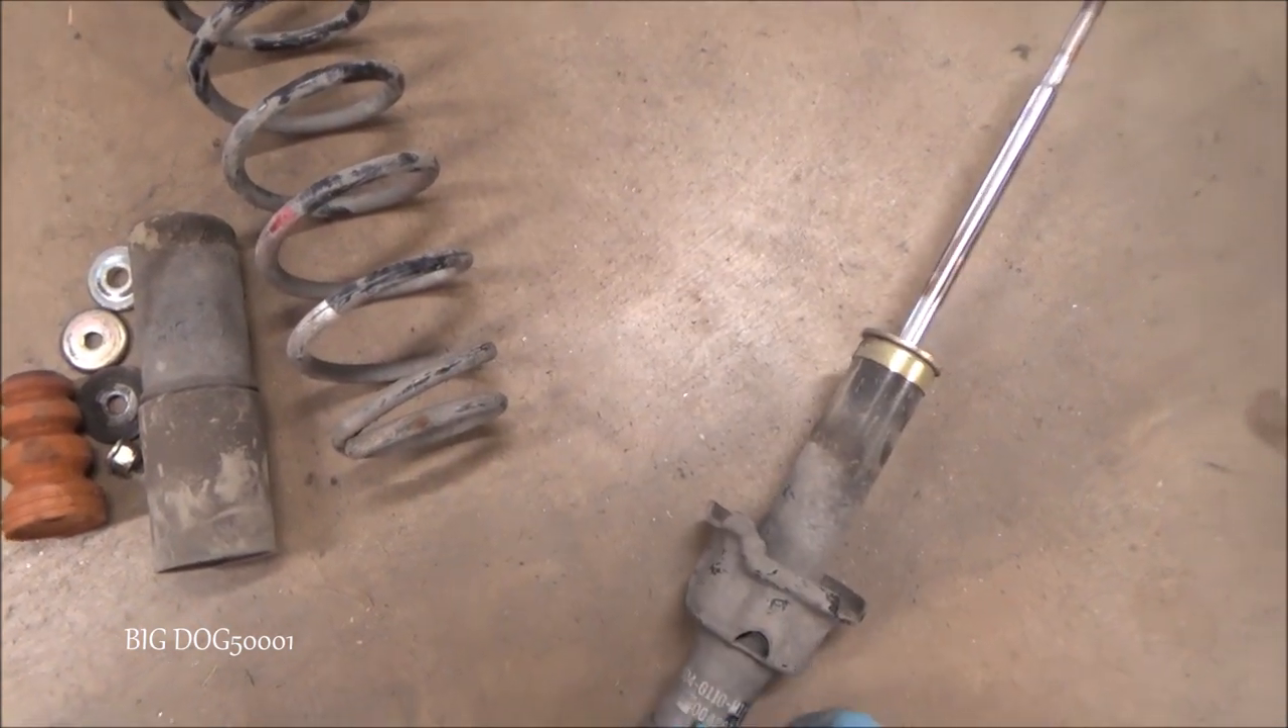But here you can see I have this strut taken apart.